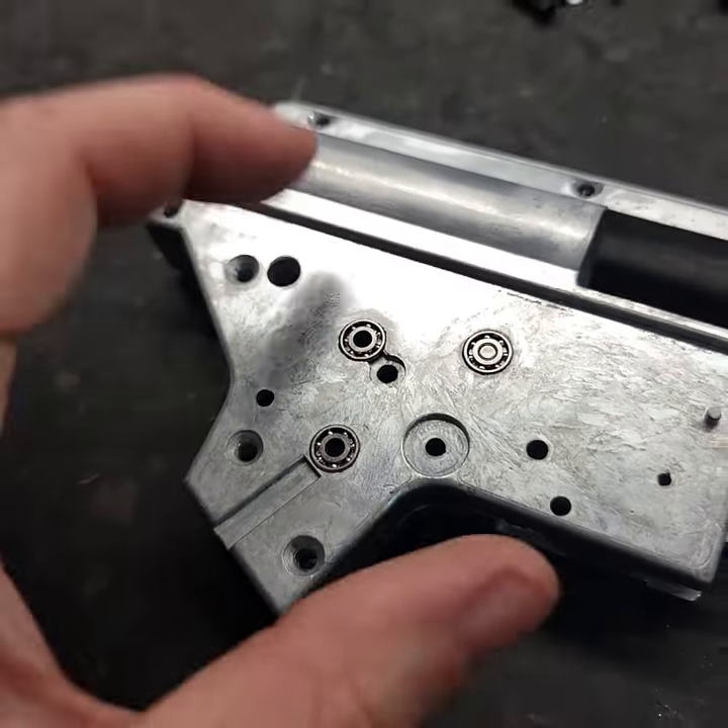Okay guys, so I got the bearings glued in.